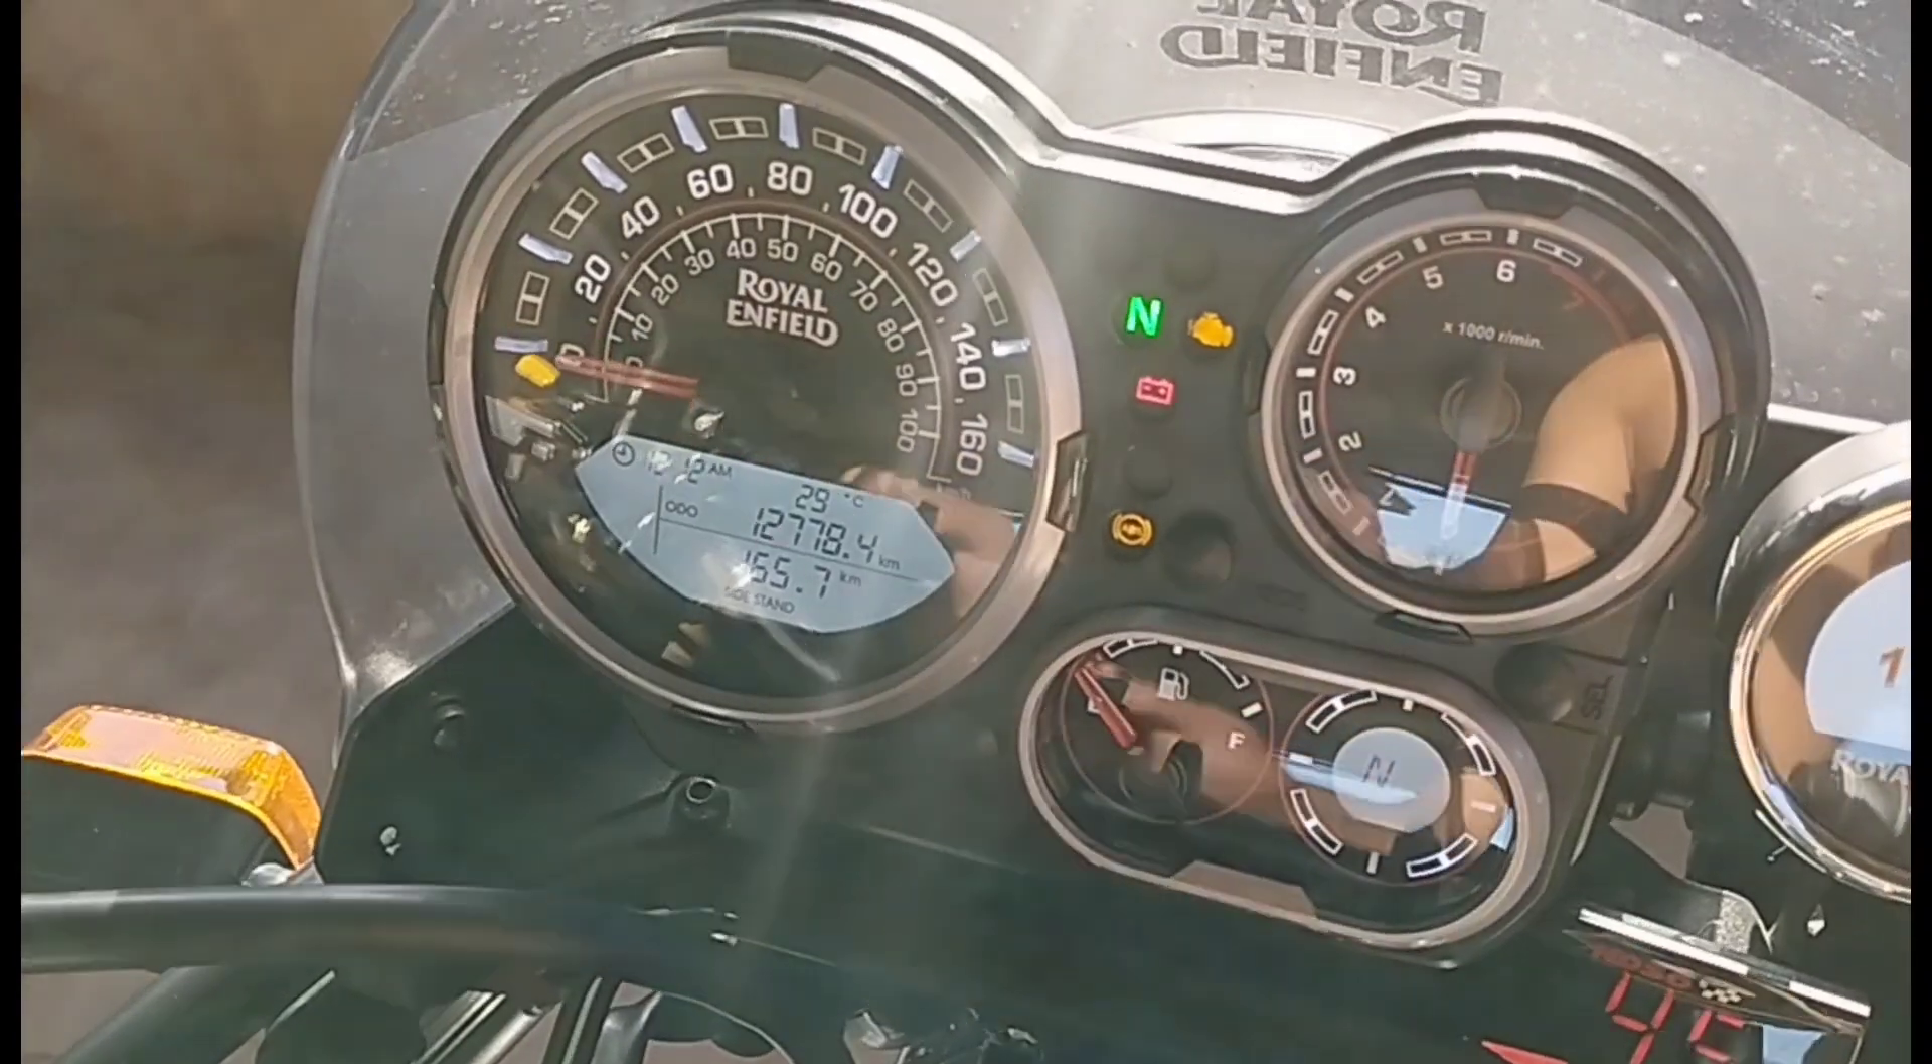Aí galera, o painel montado, já testei aqui, tá funcionando tudo bonitinho.